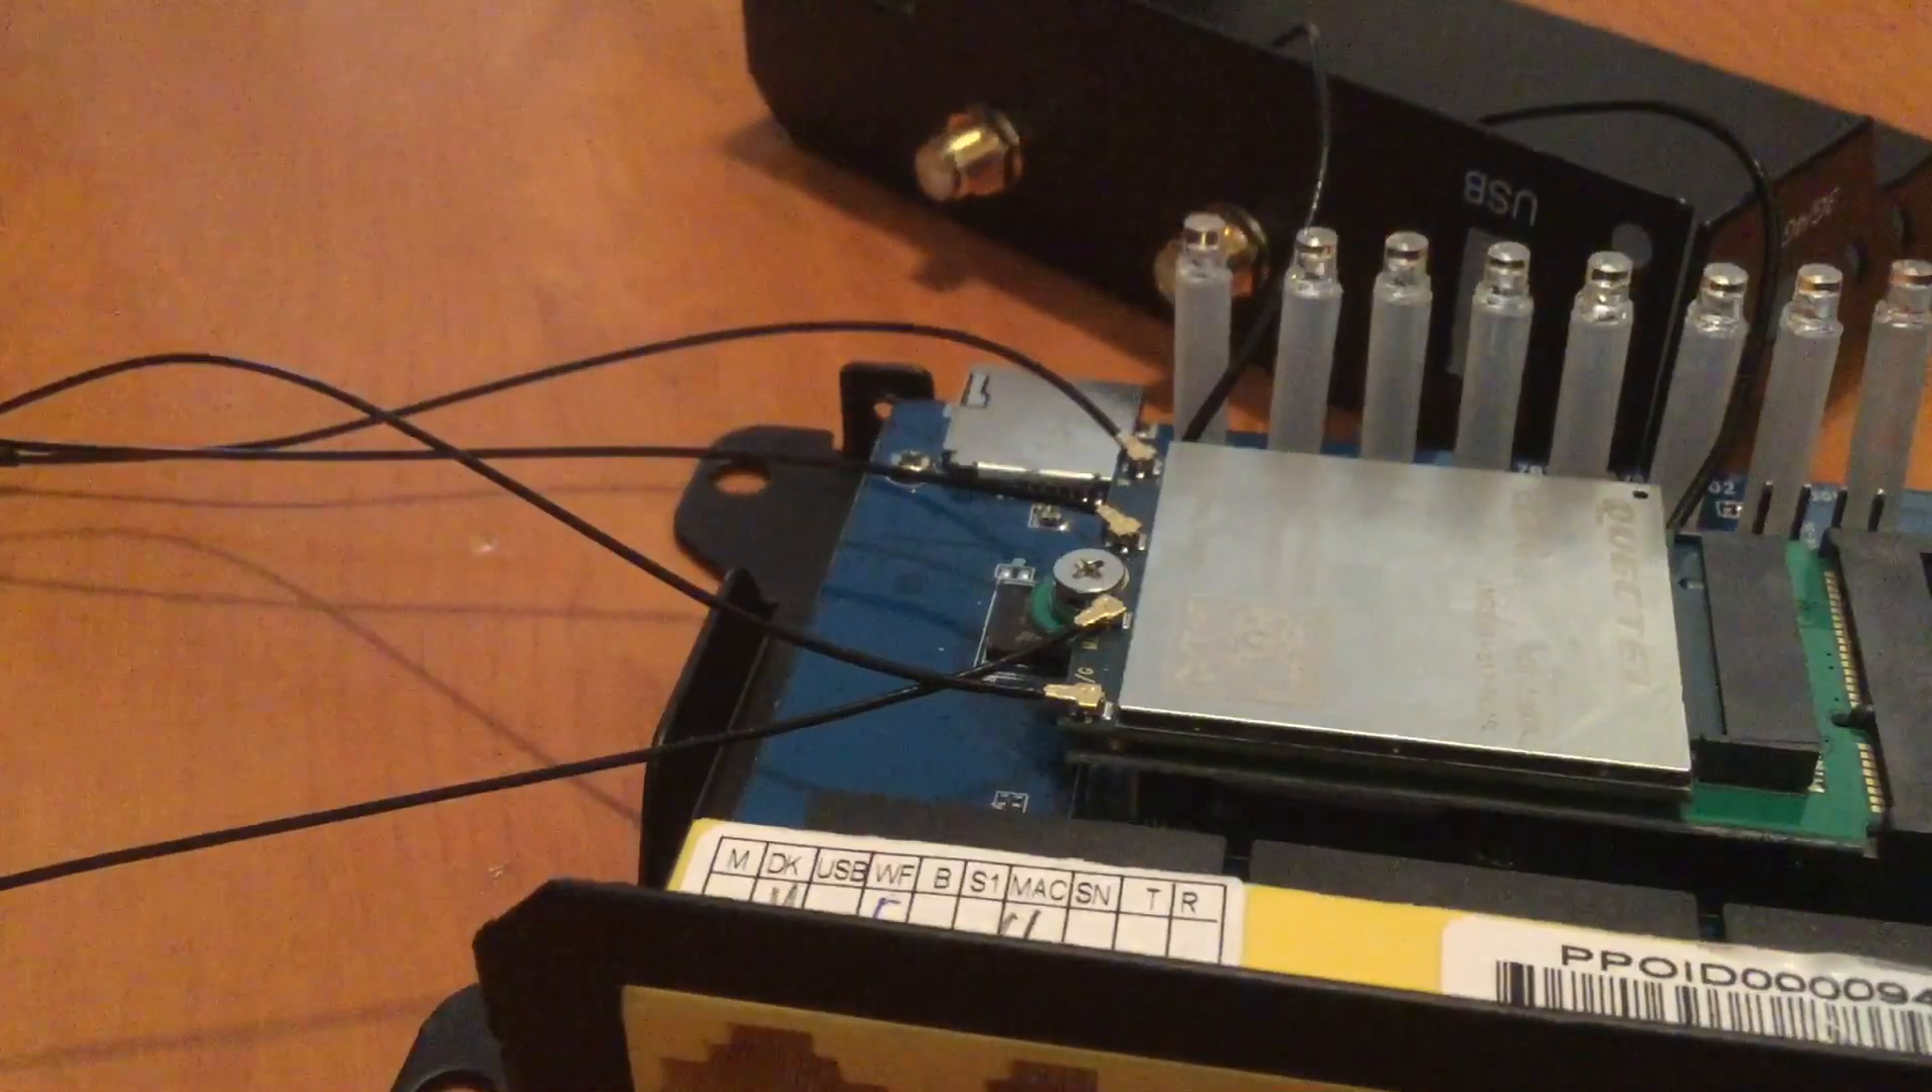You may notice that my modem already has the pigtails attached to it.